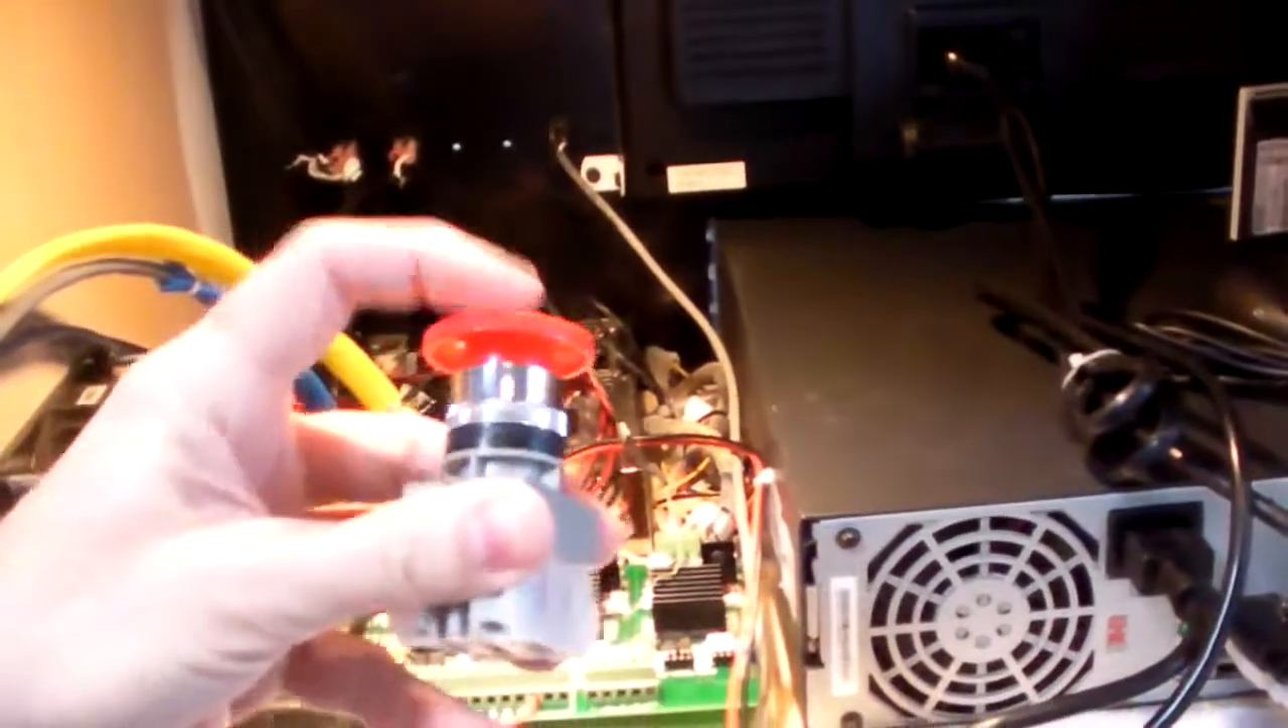Oh yeah, I've got the all-important e-stop button here which isn't exactly wired in yet.